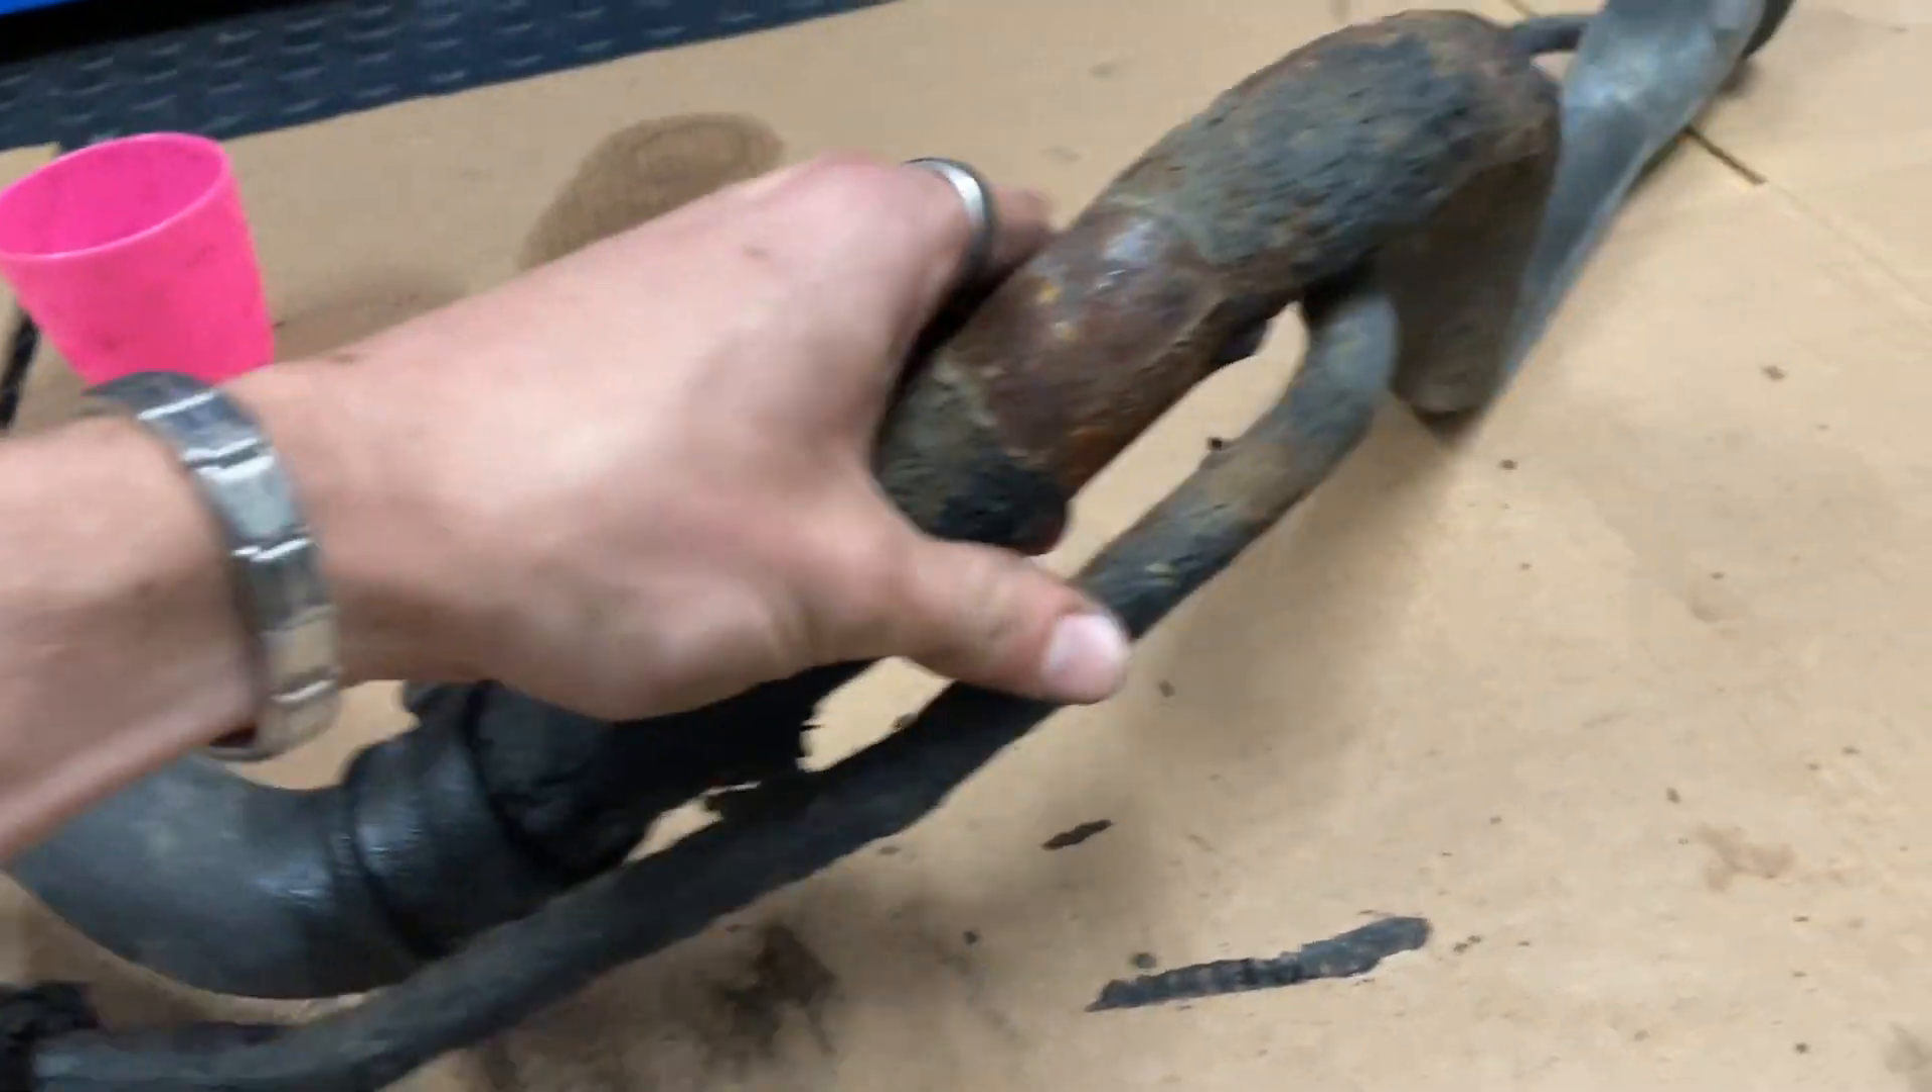I've taken out the old fuel filler neck.